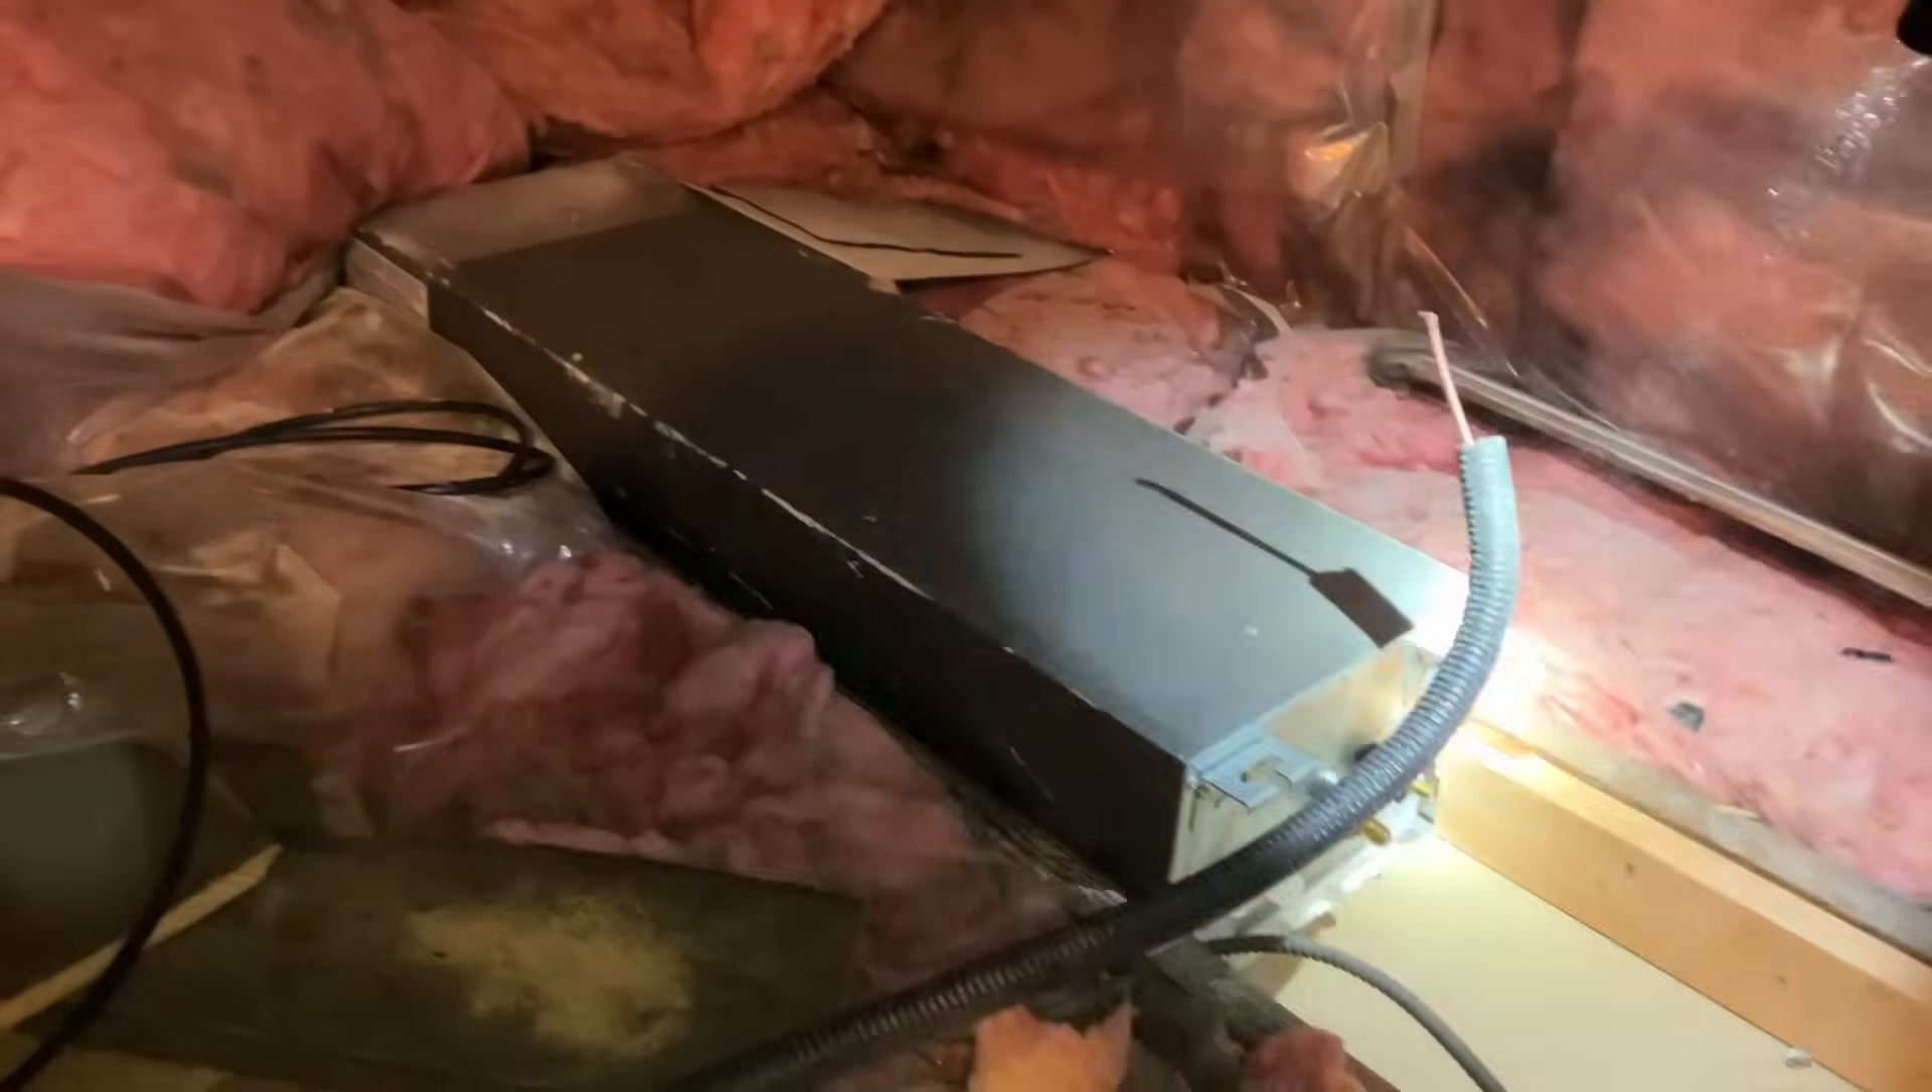All right folks we have the indoor ceiling cassette slim model mounted in between the ceiling rafters here.